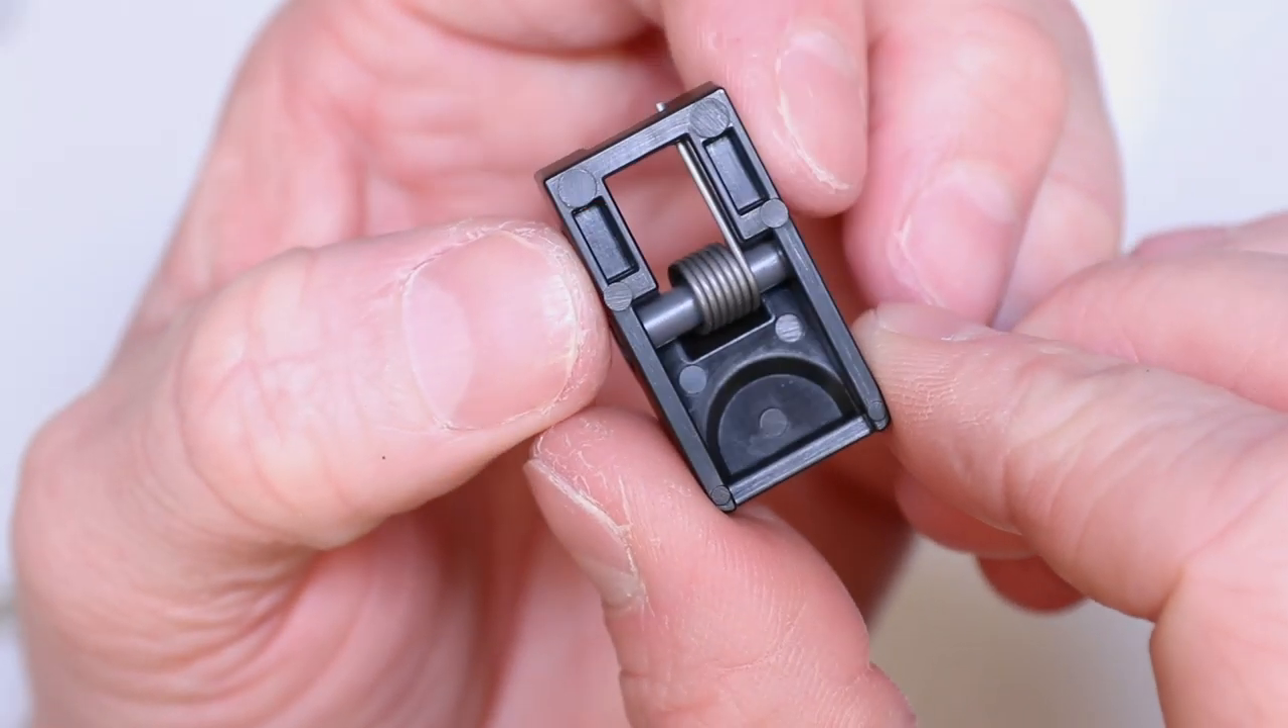So now you can see we've got that spring captured just like we want it, and it'll hold it in place nicely, and we'll just drop it right in.